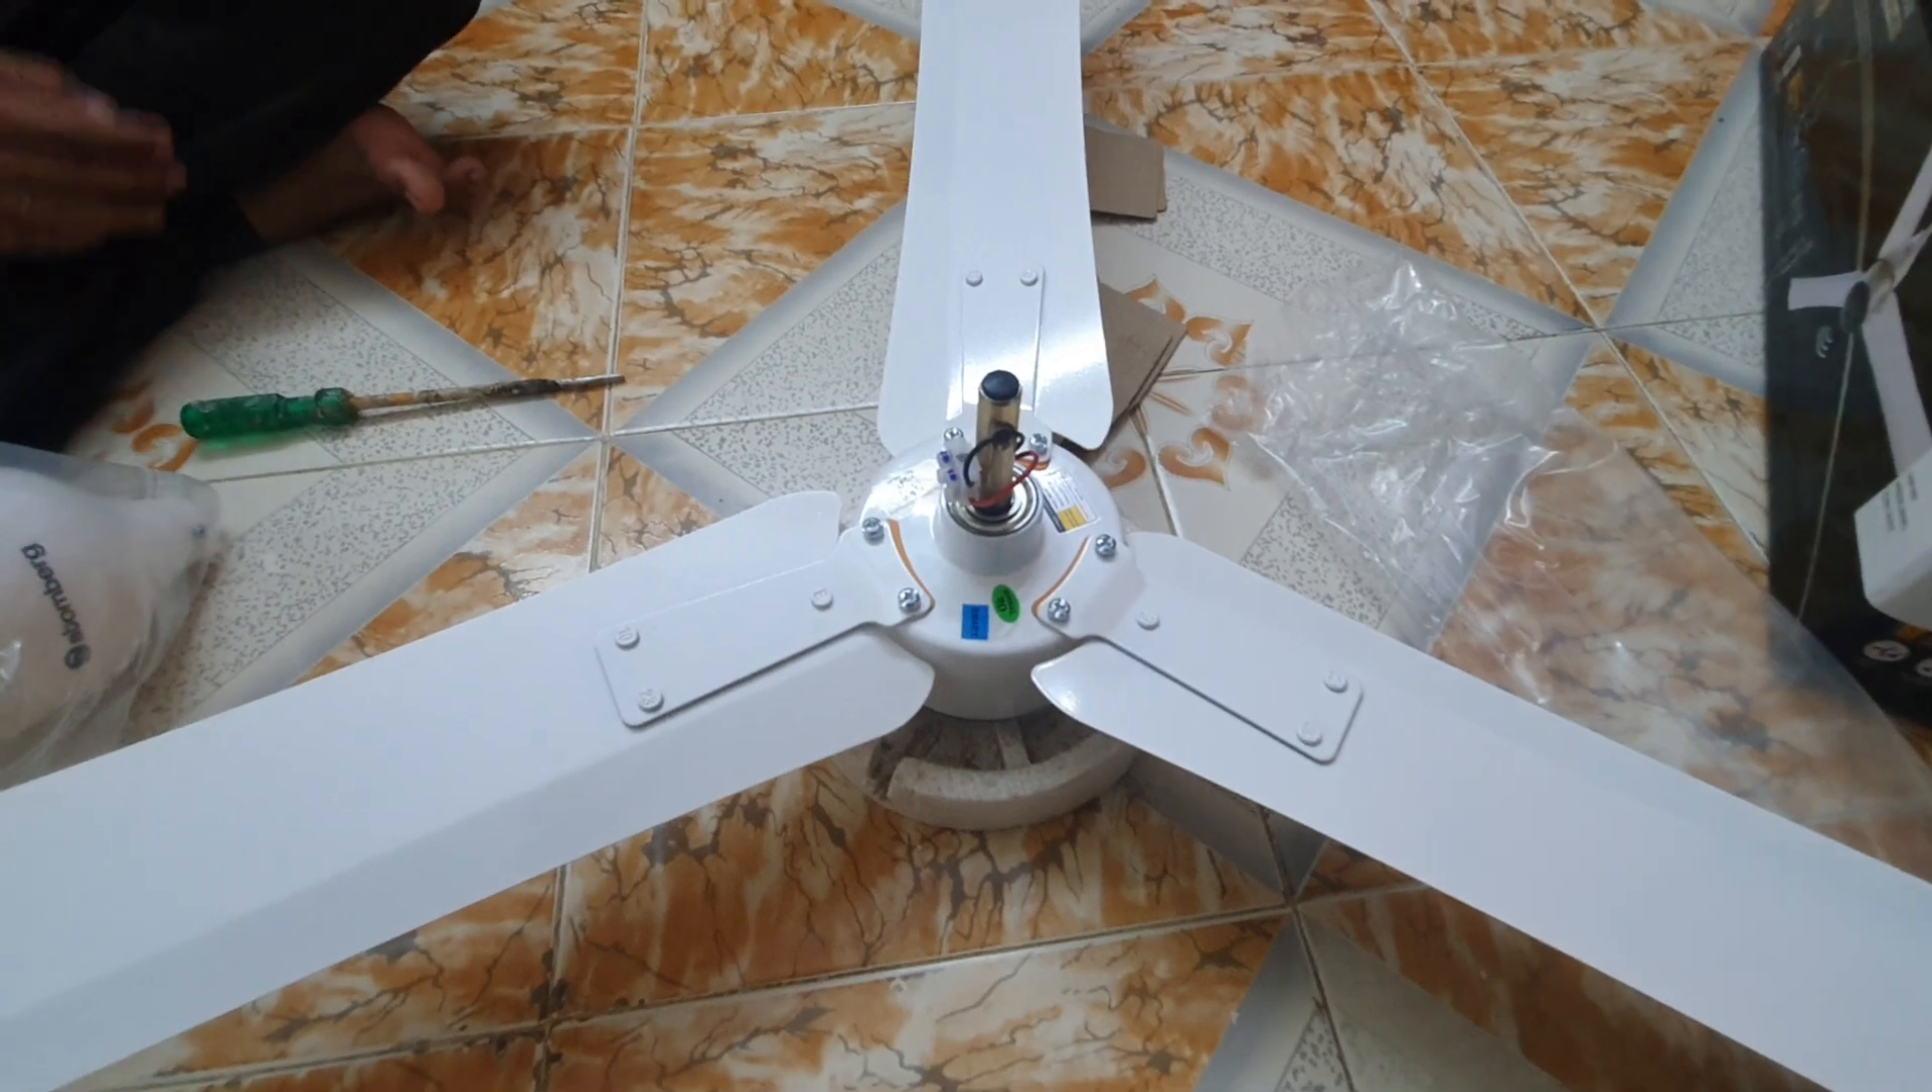इस तरह से screwdriver के मदद से blade install कर लिए।